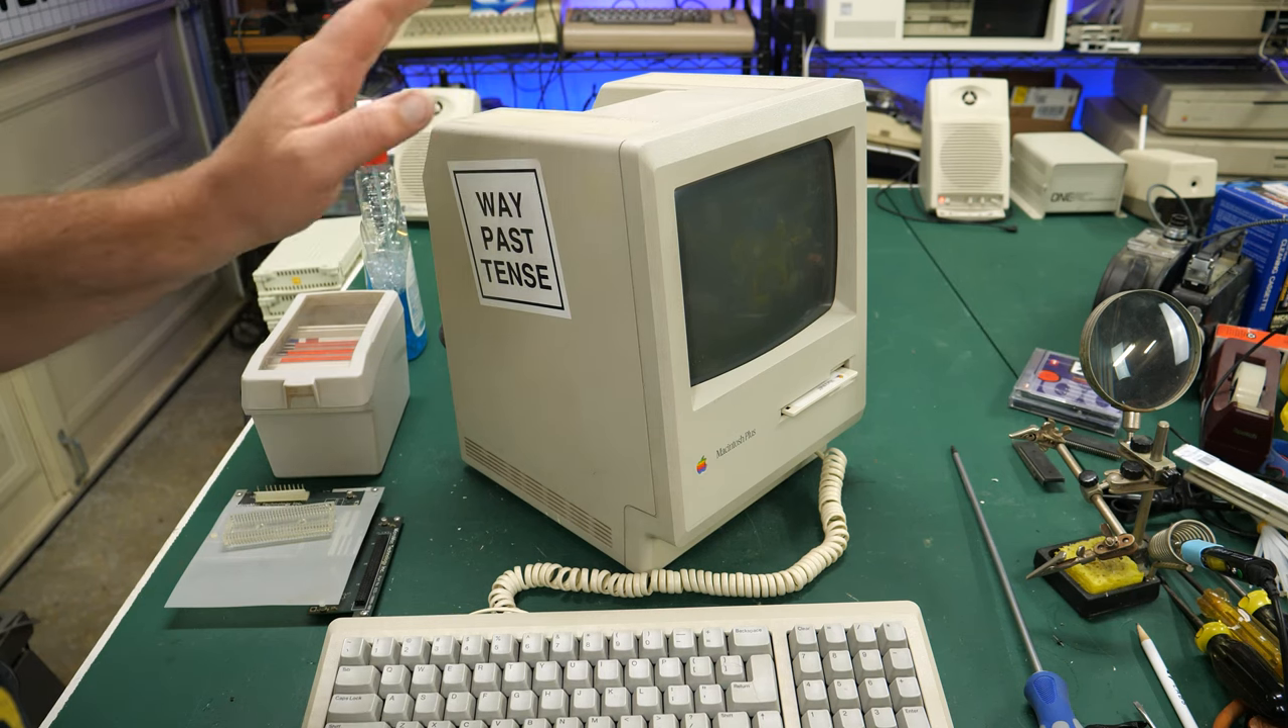Okay, well, I've got the case back together and I went ahead and cleaned the whole thing.